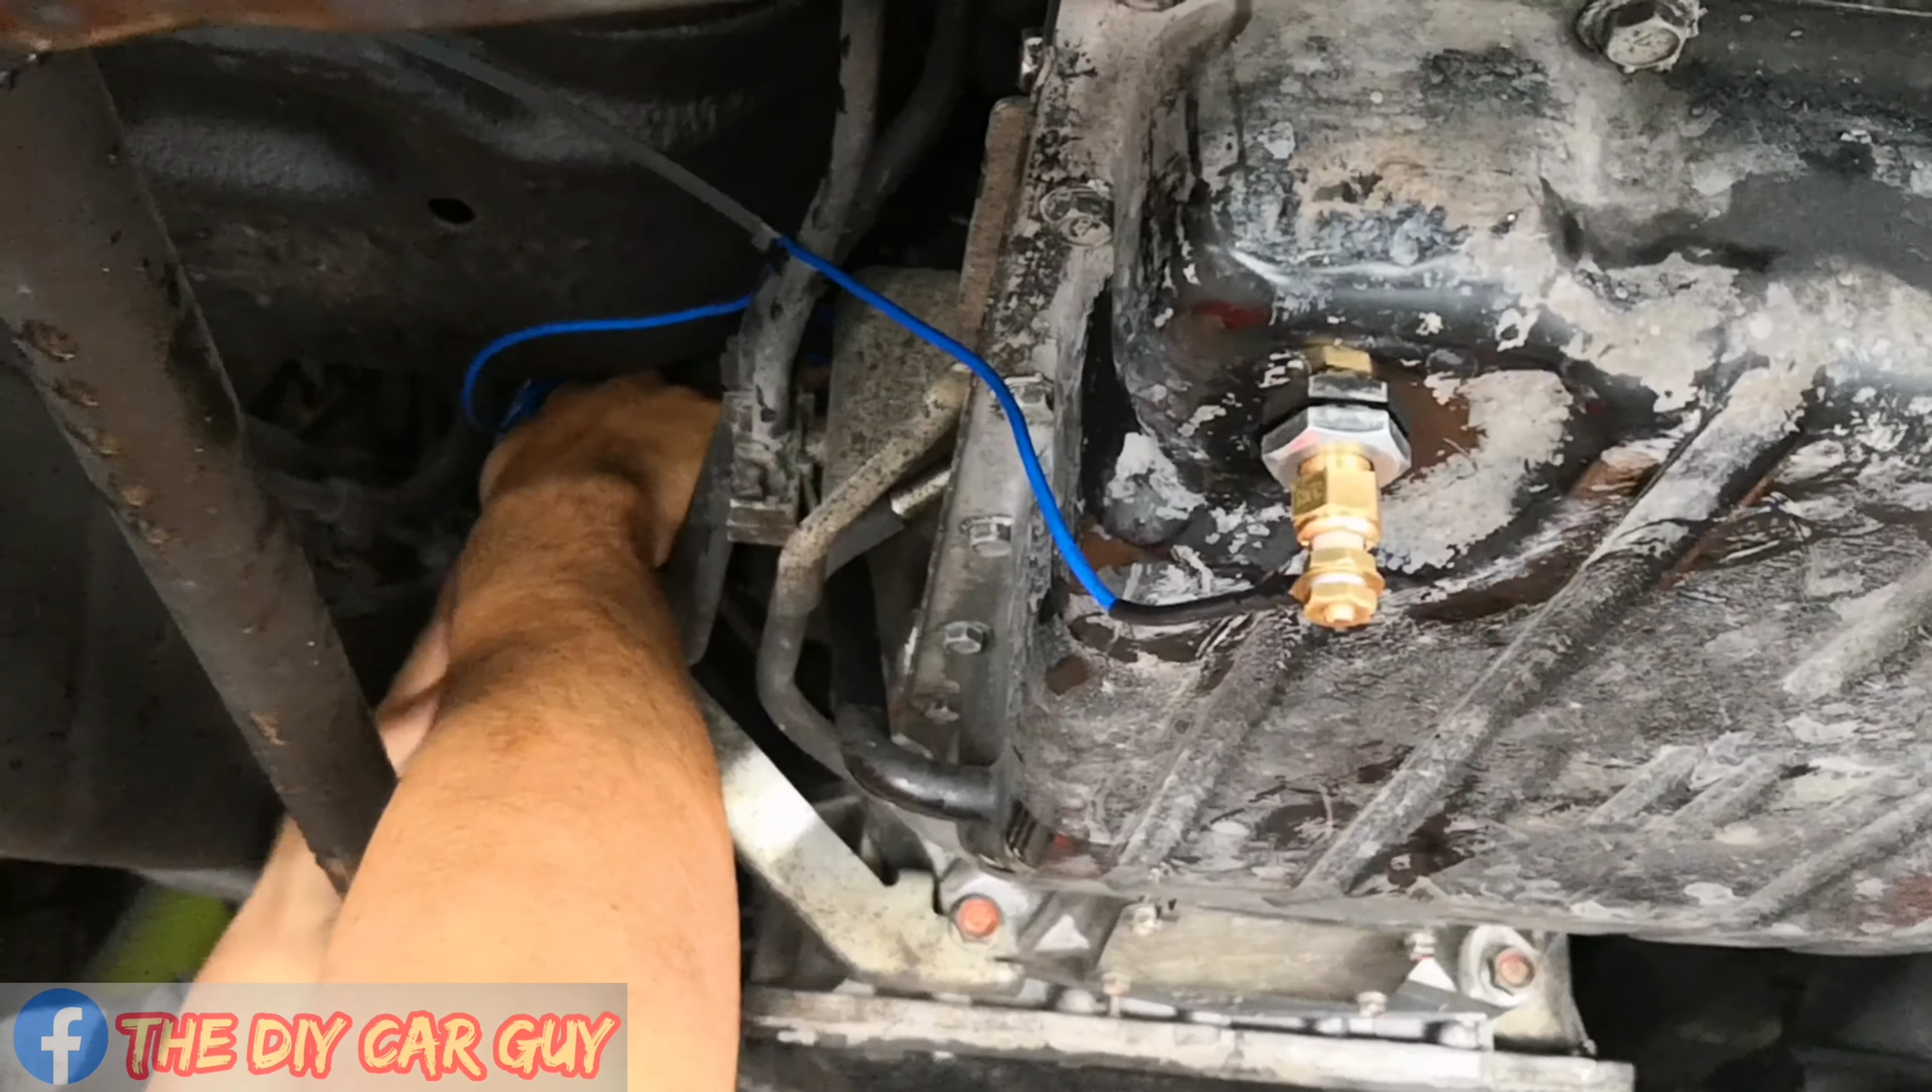Naikabit na ang ating sending unit.